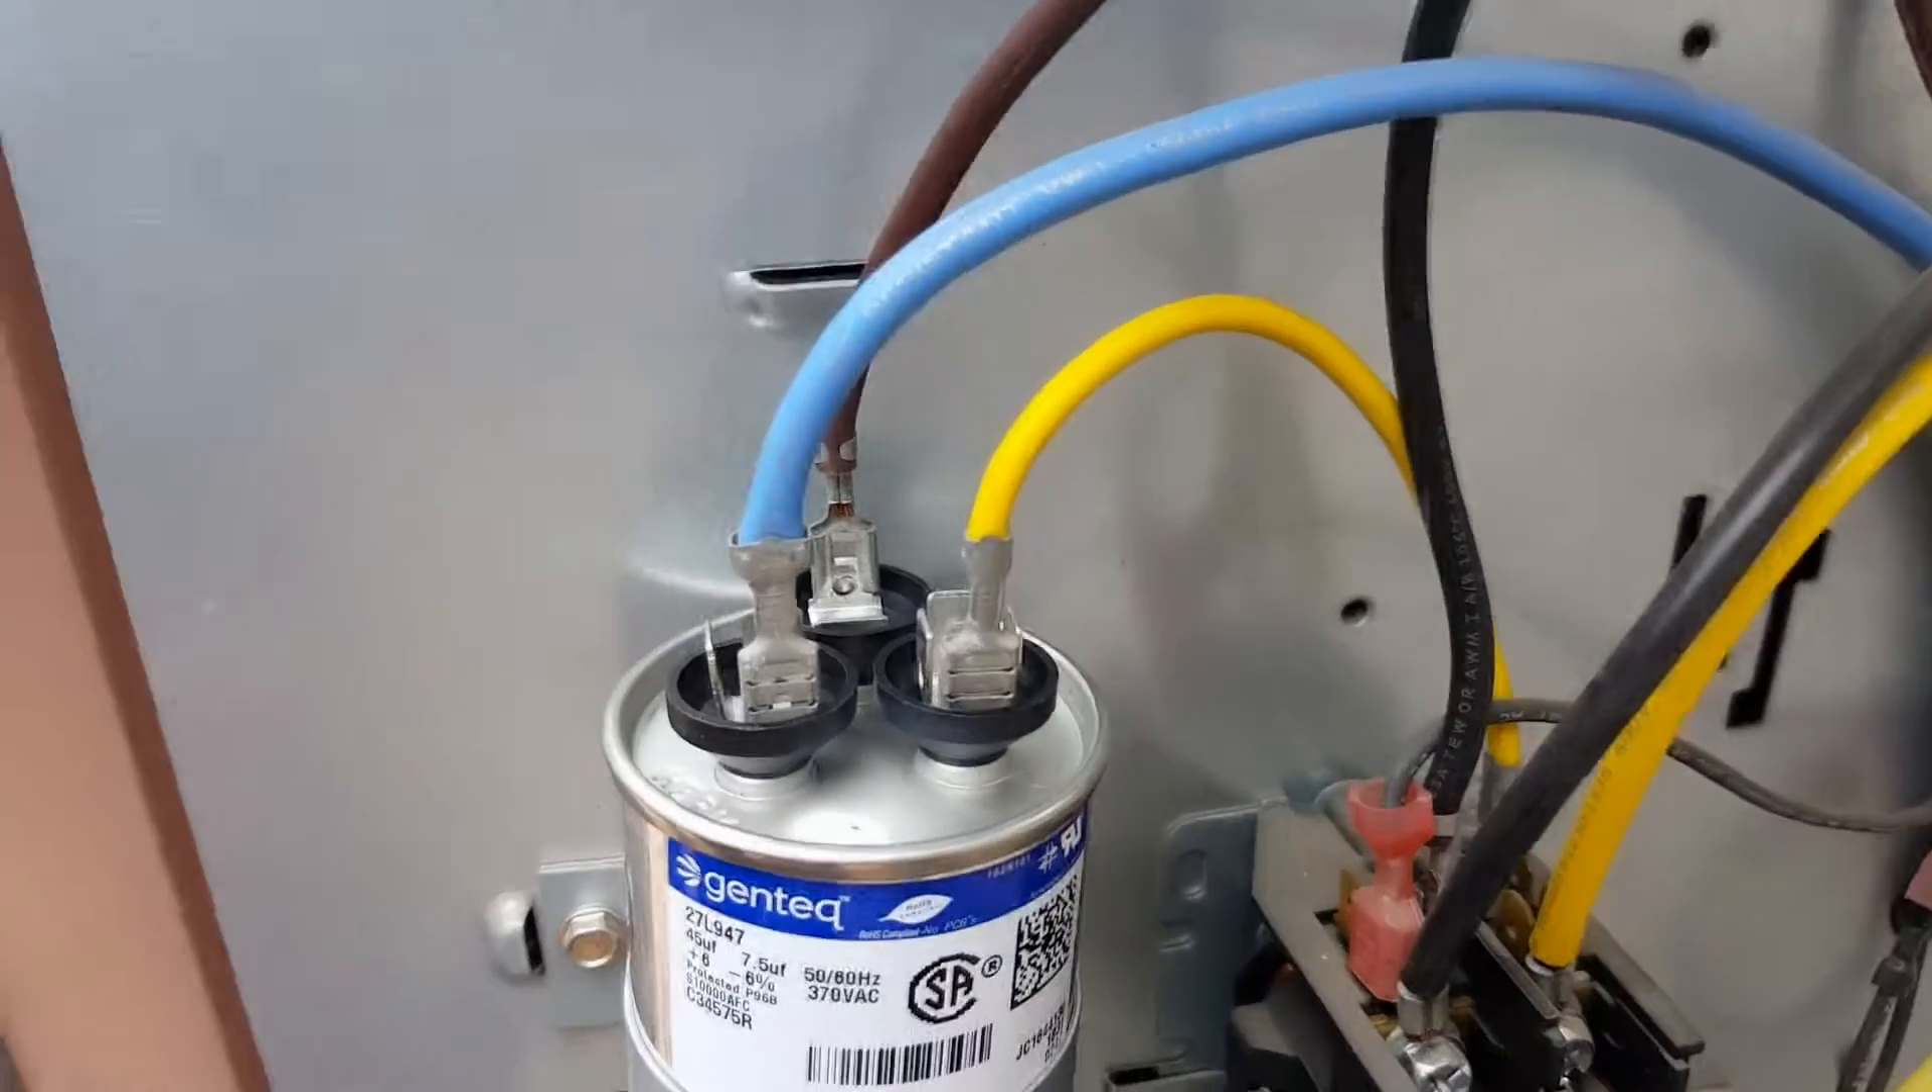Alright, I've got the wires connected.